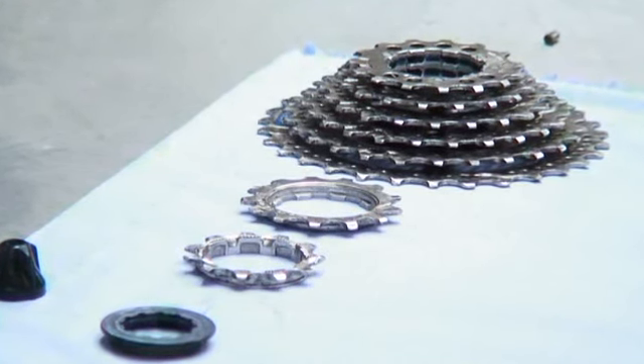Now I've taken the cassette off and with the layout when you're taking apart a hub there's a lot of parts to consider so the layout really is paramount.